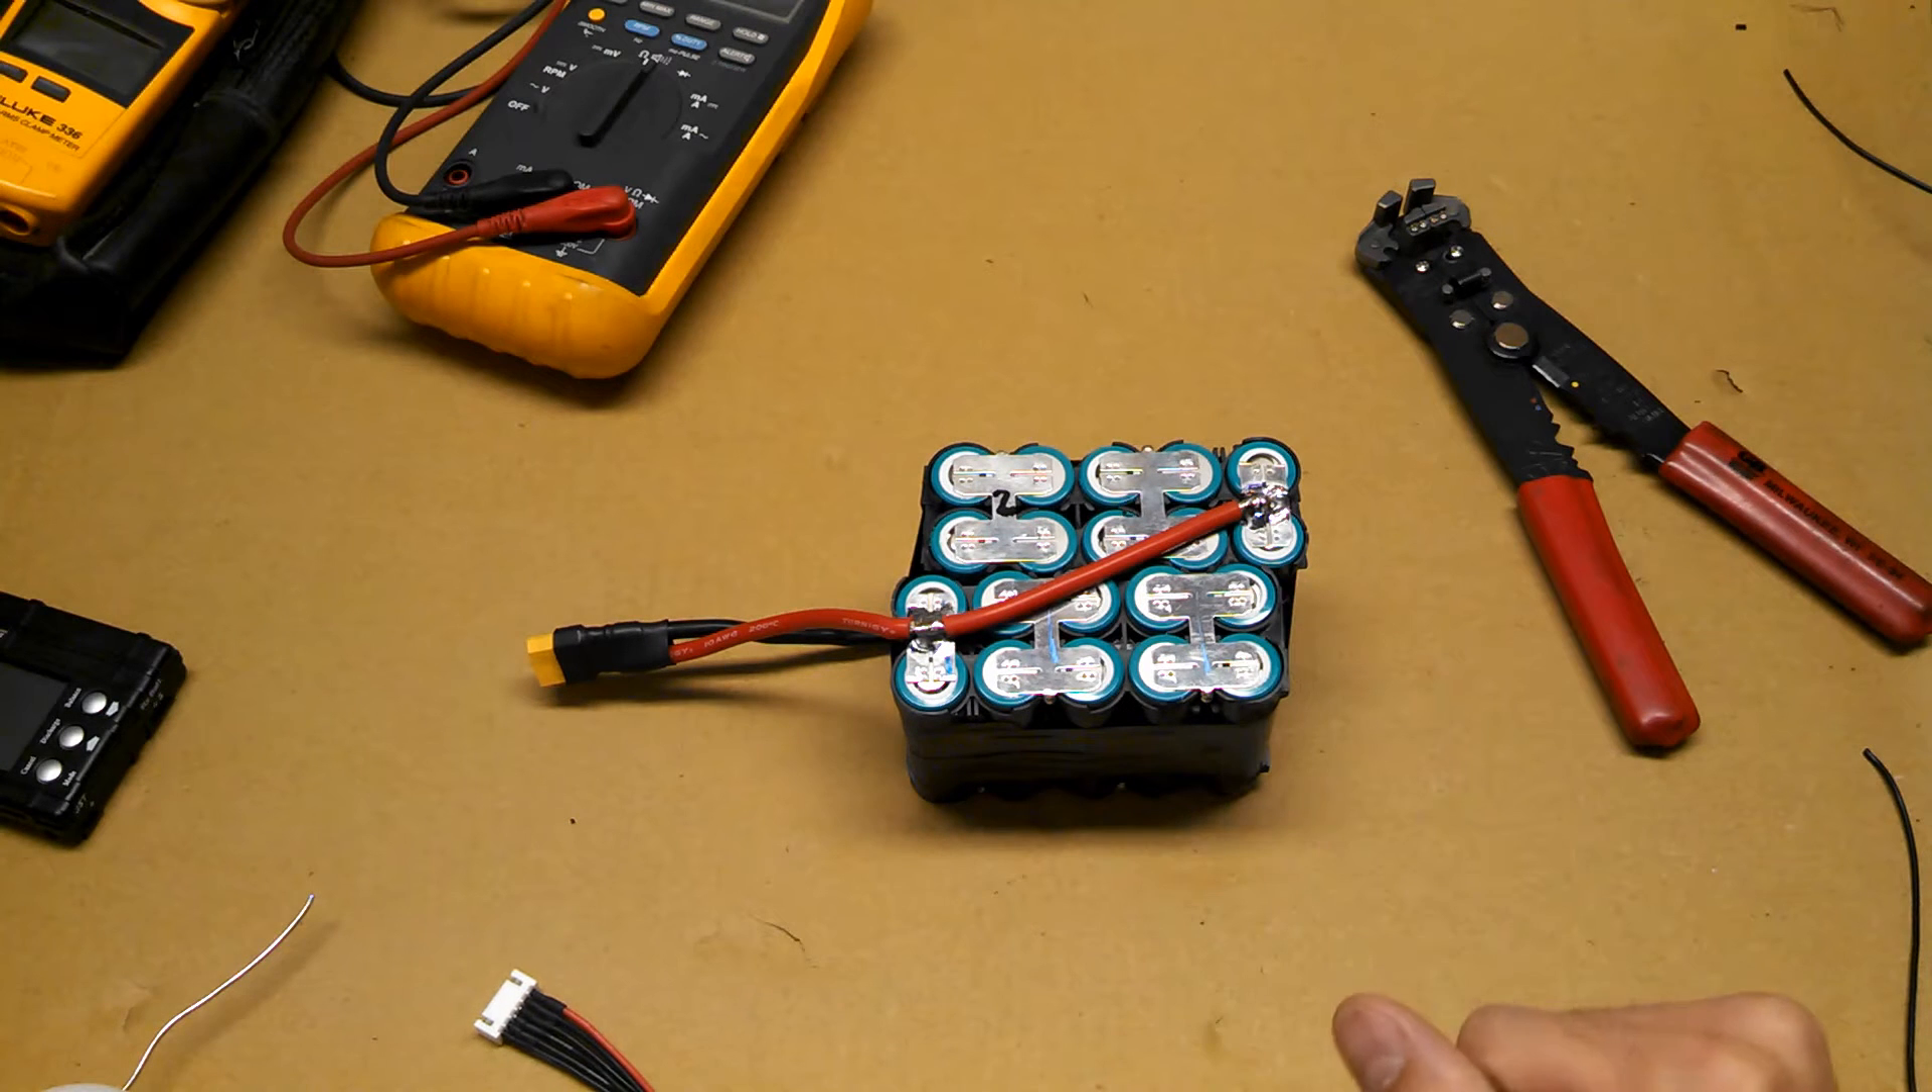As you can see, I've already connected my main wires.